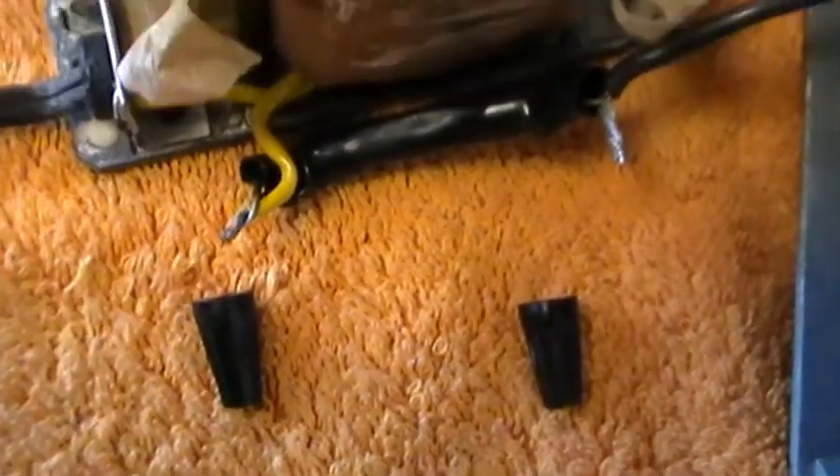Right, we've removed the two wire nuts, little plastic wire nuts.